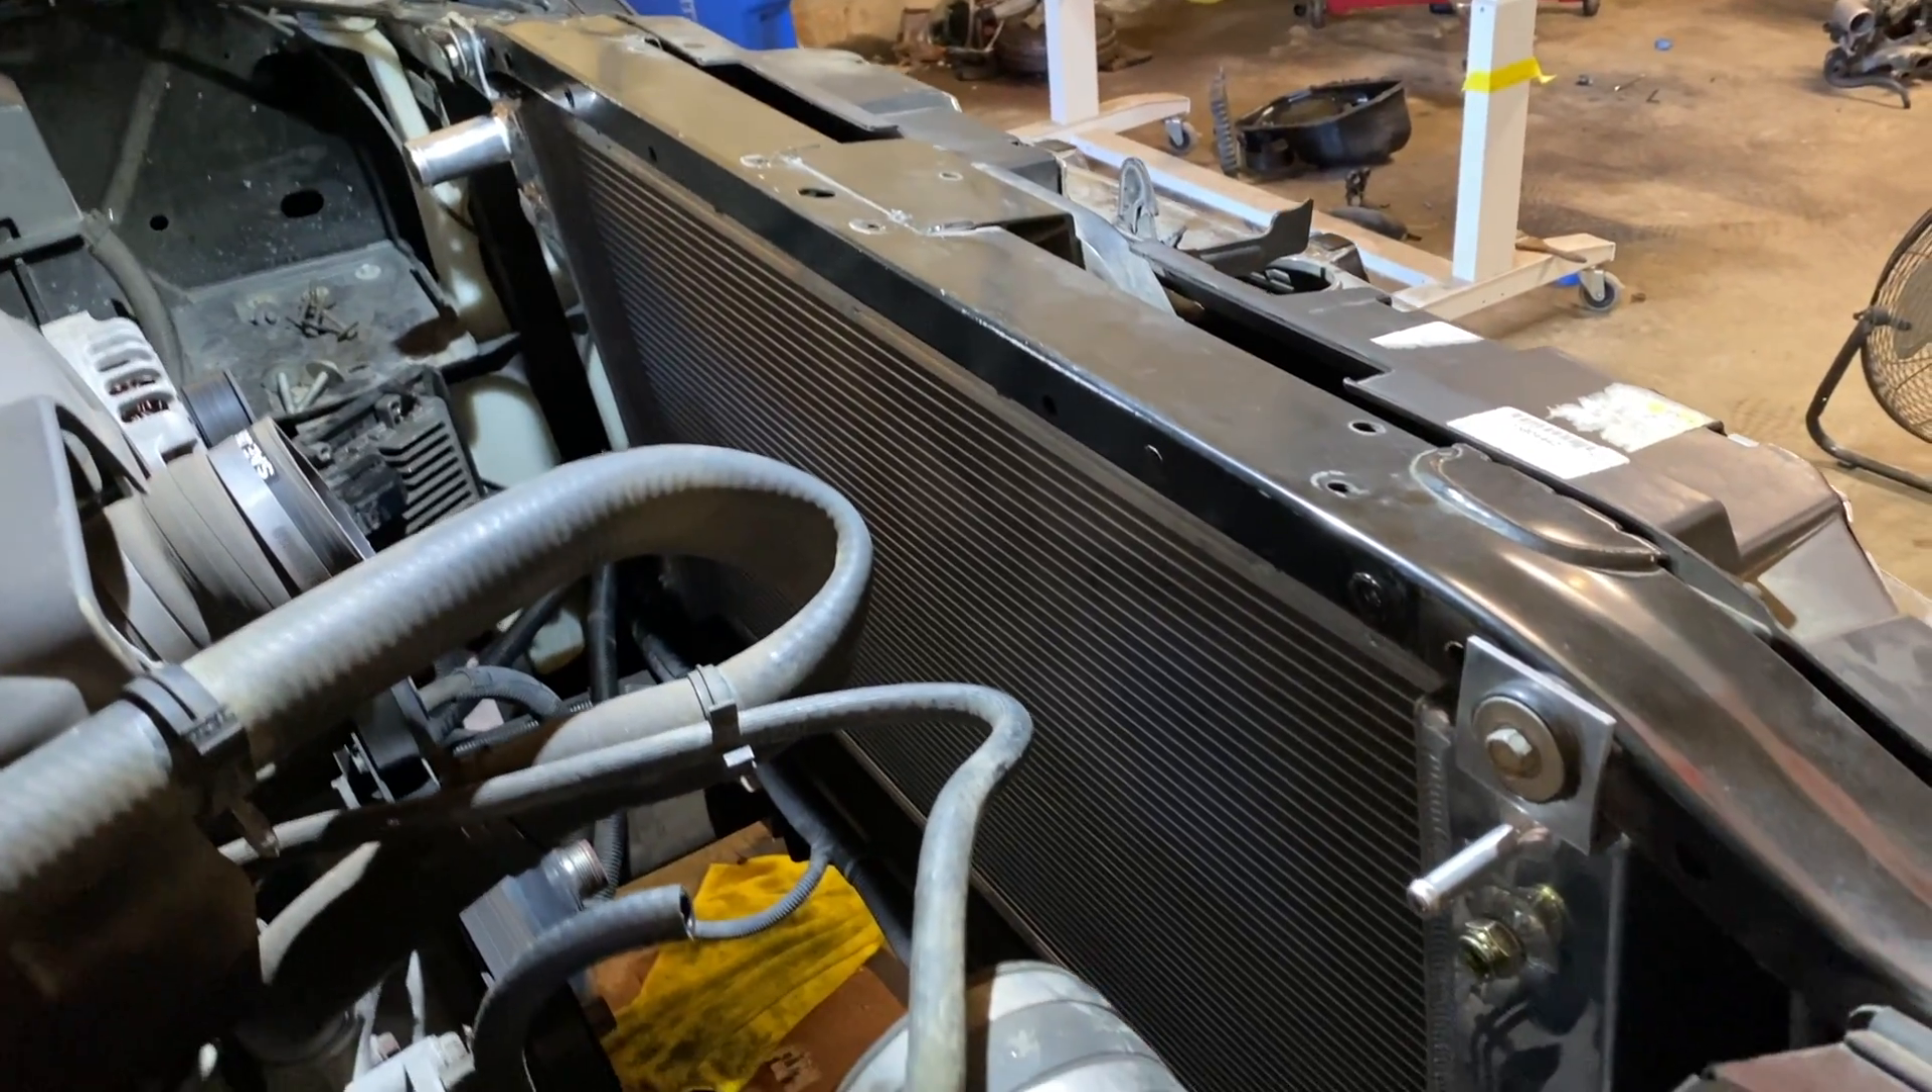Bueno ya quedó aquí el radiador.